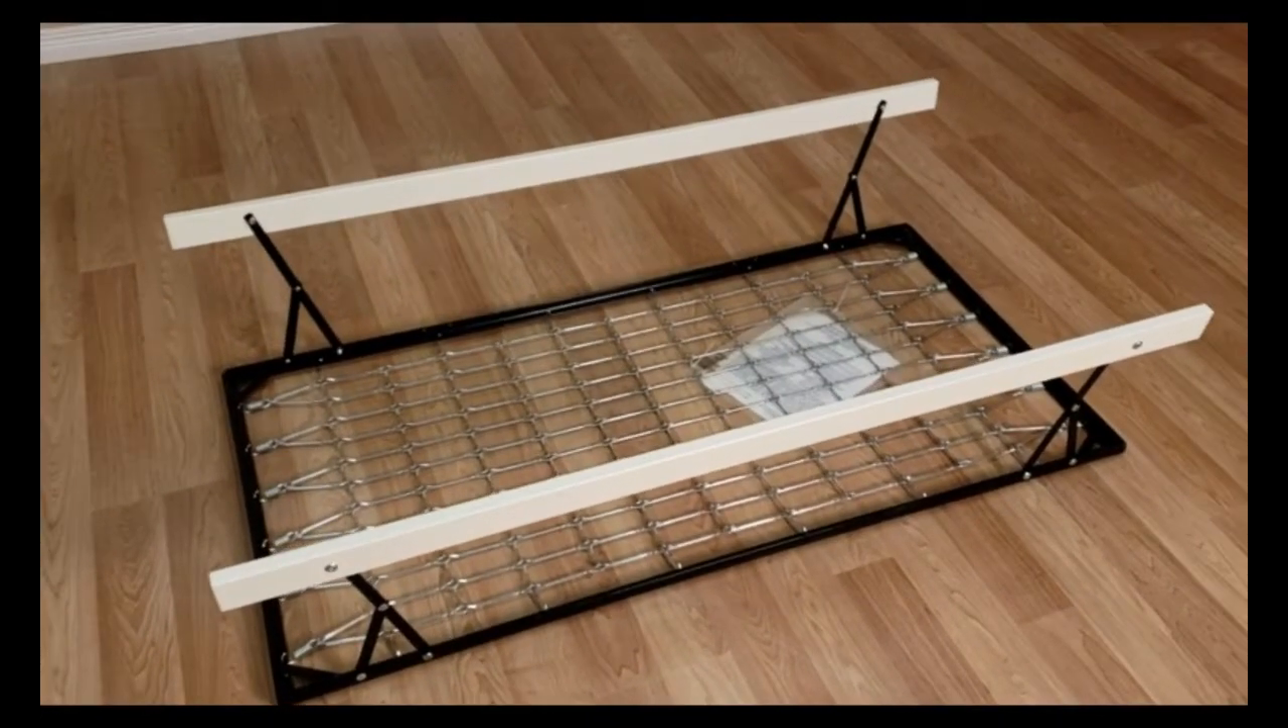Here's what the assembly looks like with both spreader bars installed.